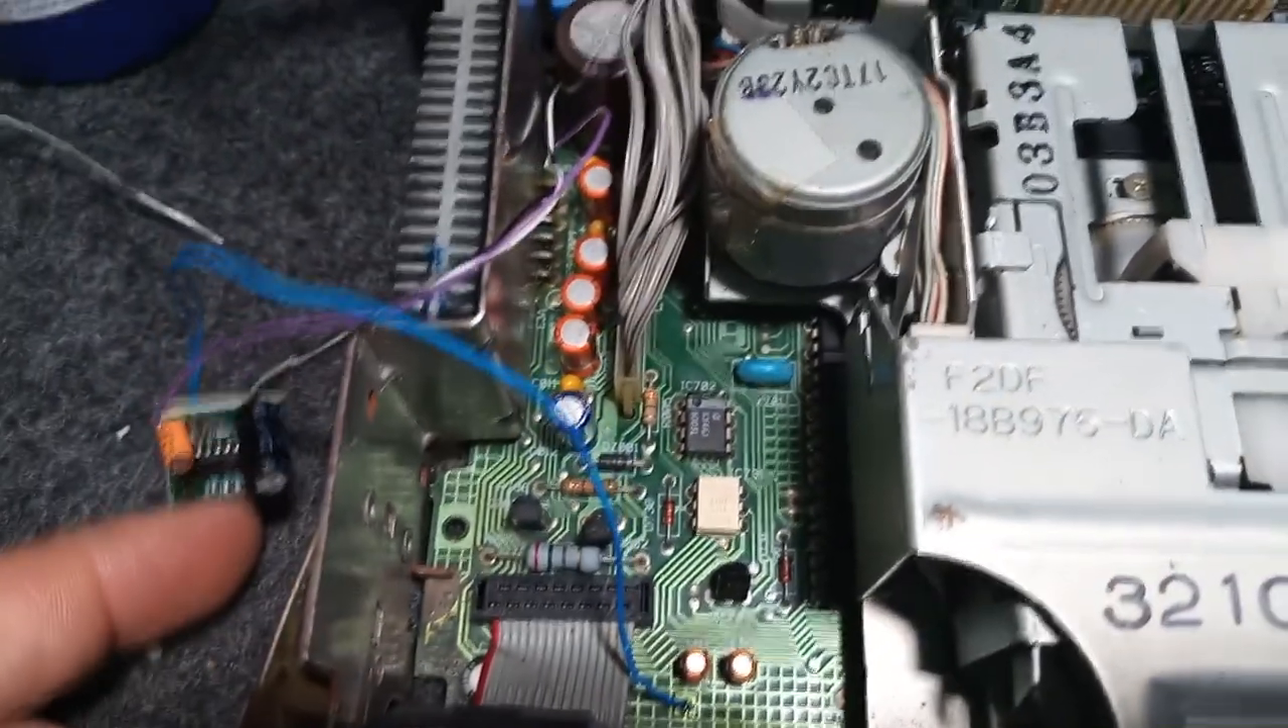E aqui pendurada, ainda não foi fixa, está a placa com a alimentação e a saída com o fio de áudio ligado no circuito integrado que comanda a entrada AM e FM do rádio.